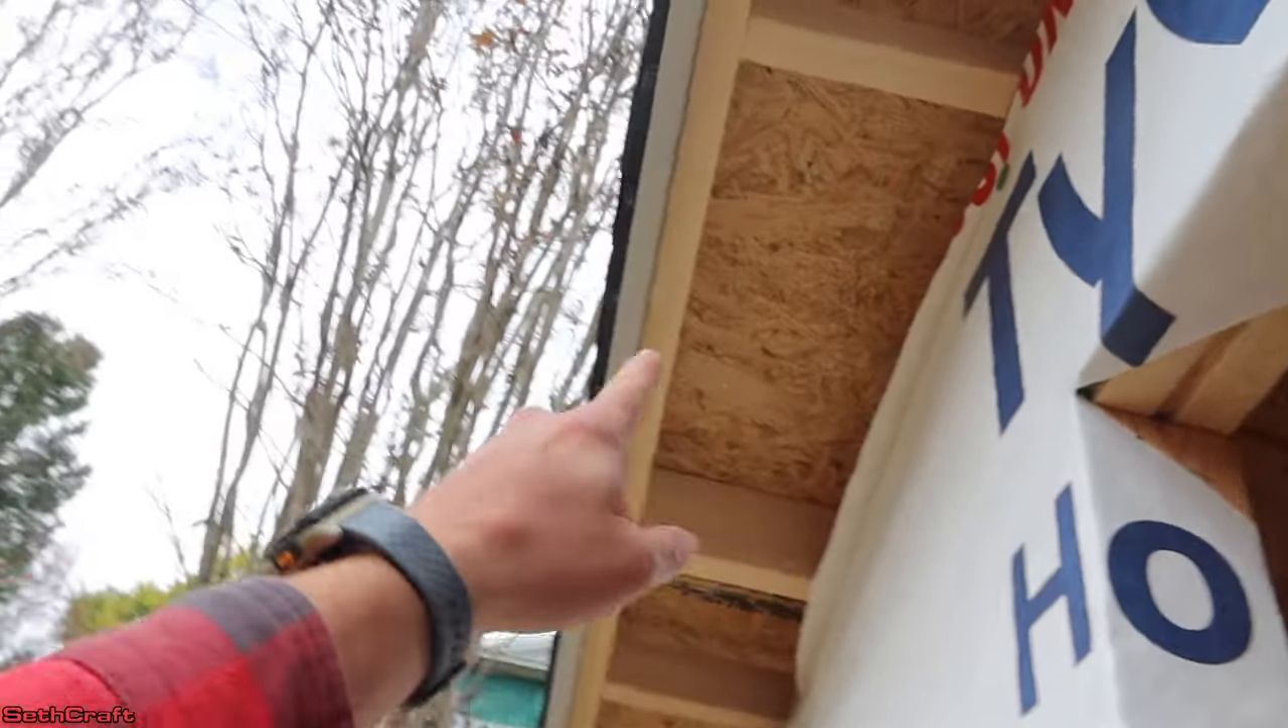Let's go ahead and get the soffit installed and that's going to be everywhere you see this gap between the building and the fascia here.